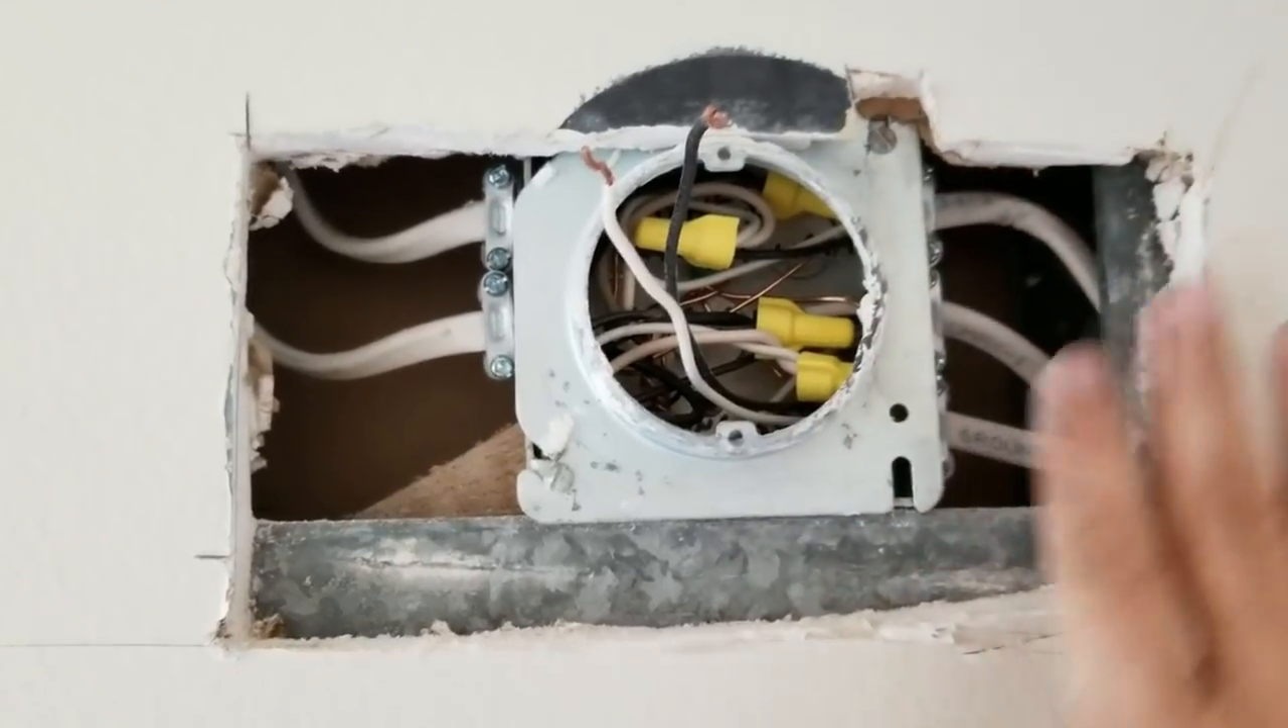So now we have the front plate of this outlet box on, and we're getting ready to install our sconce light once we patch all this up.